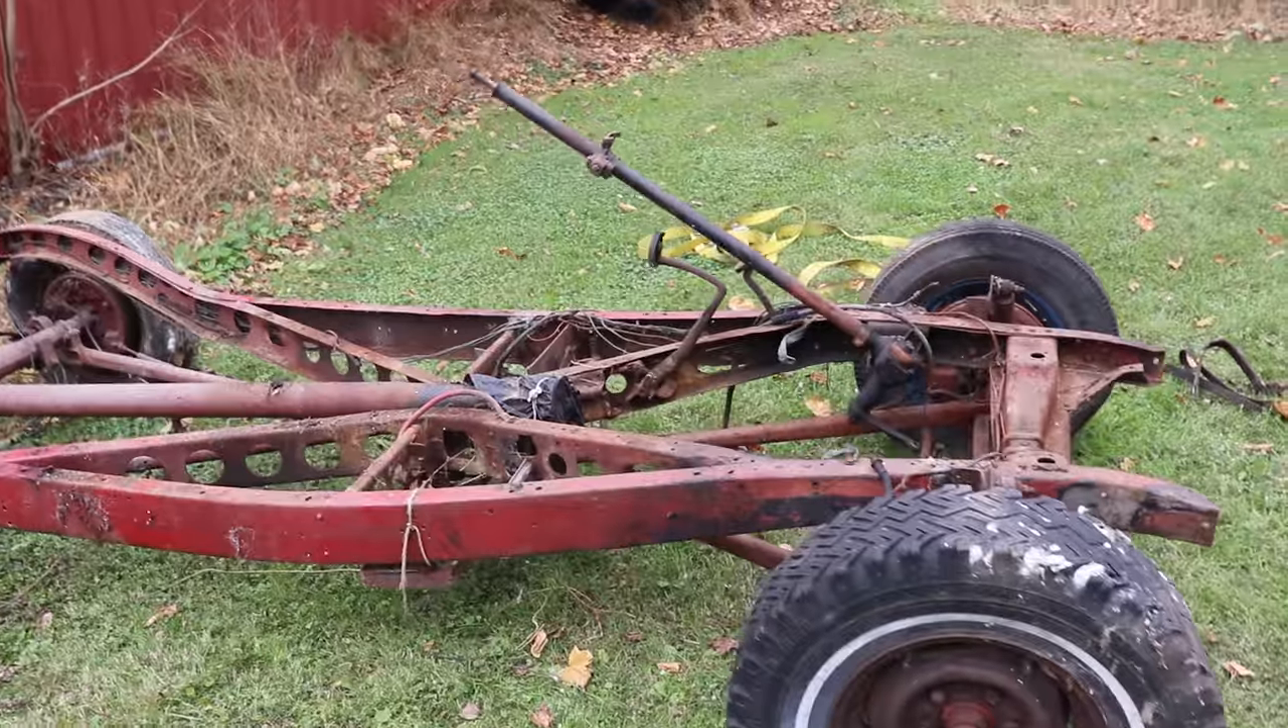All right, so bed's gone, now we have a frame.